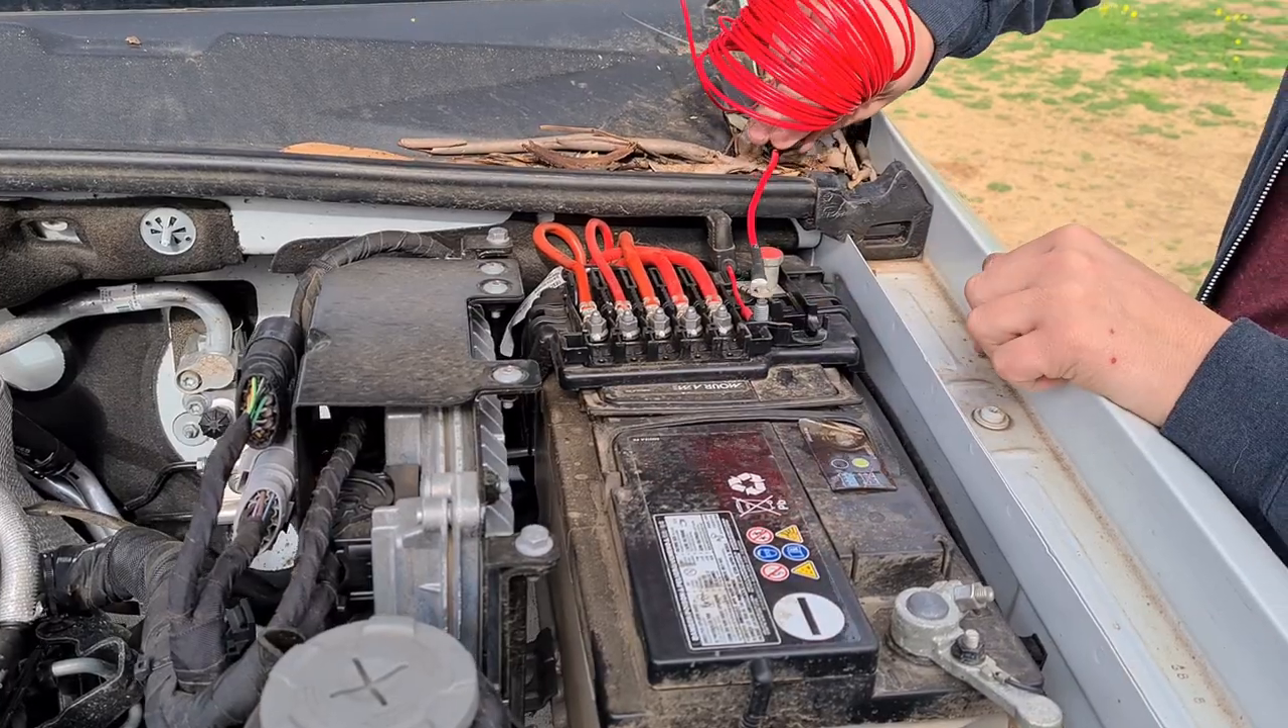I've just taken the battery cover off.